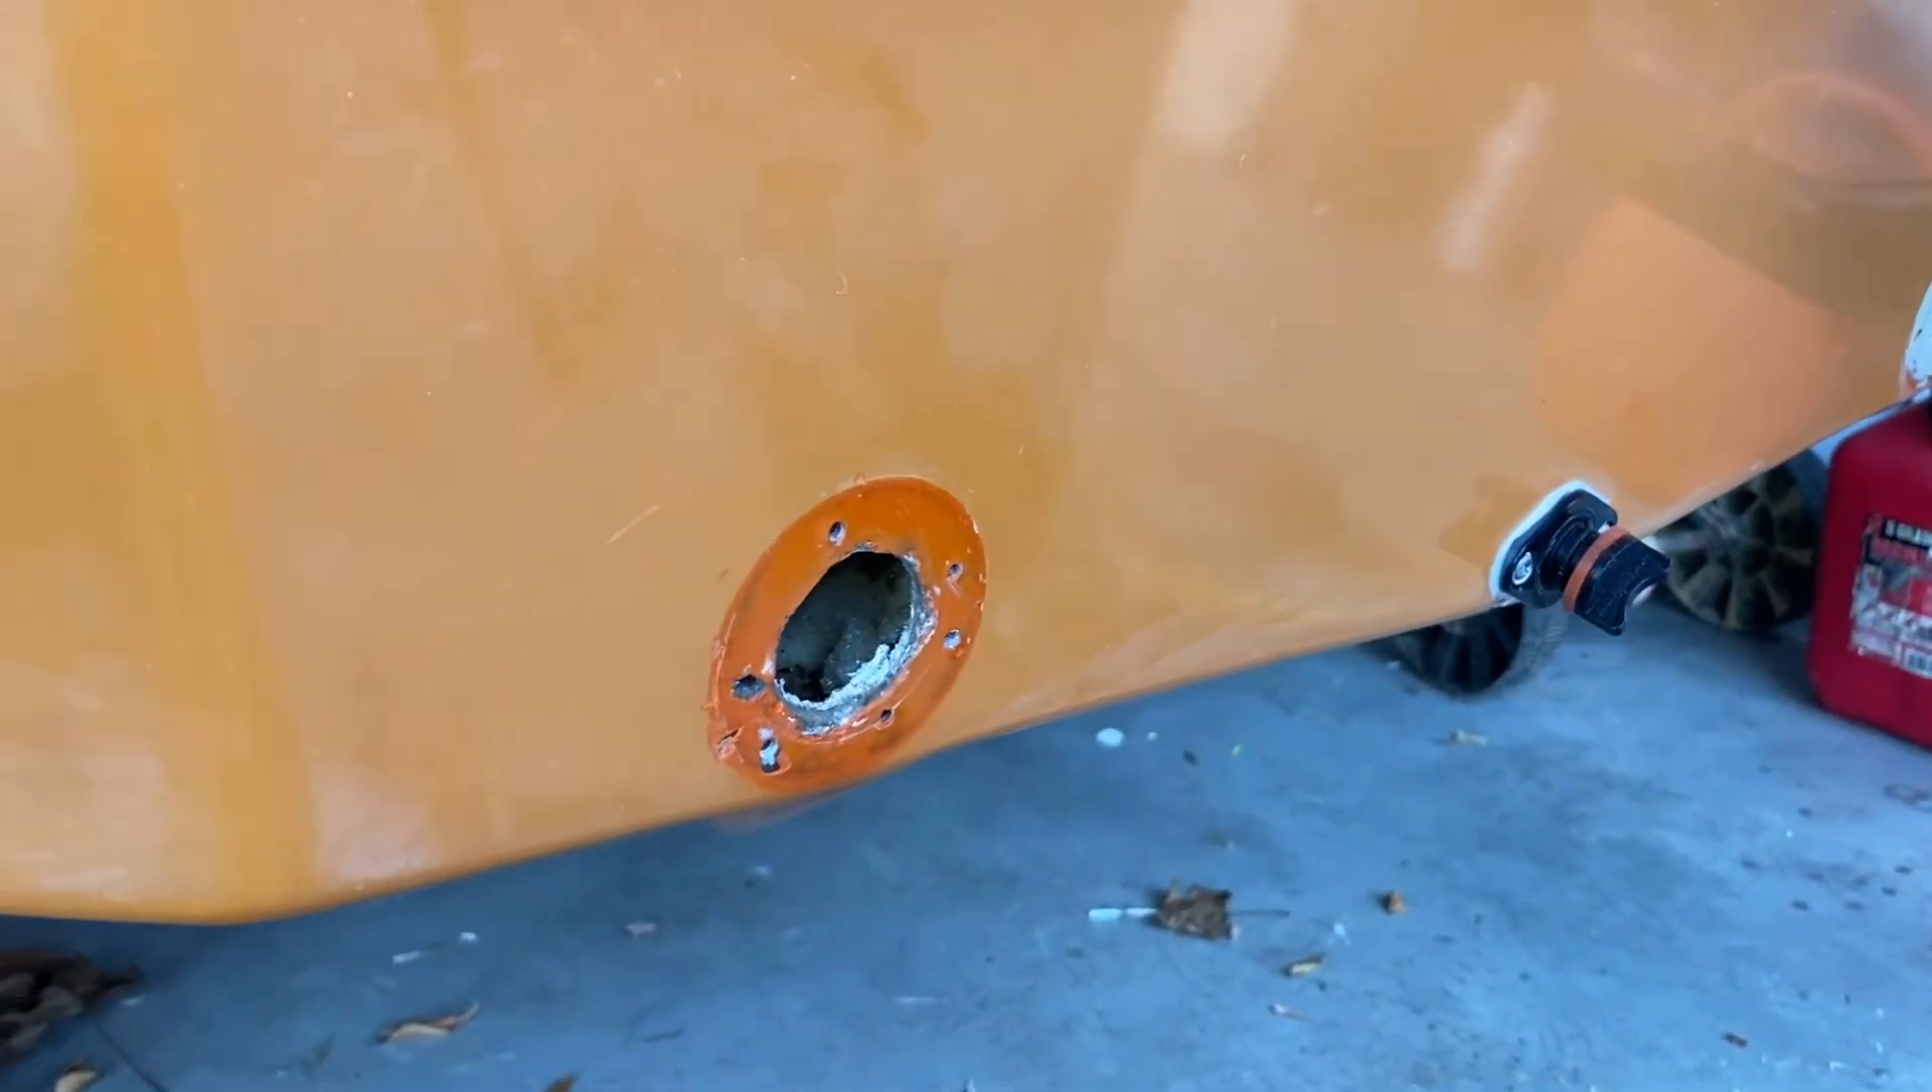All right so we got one of the scuppers completely broke free.